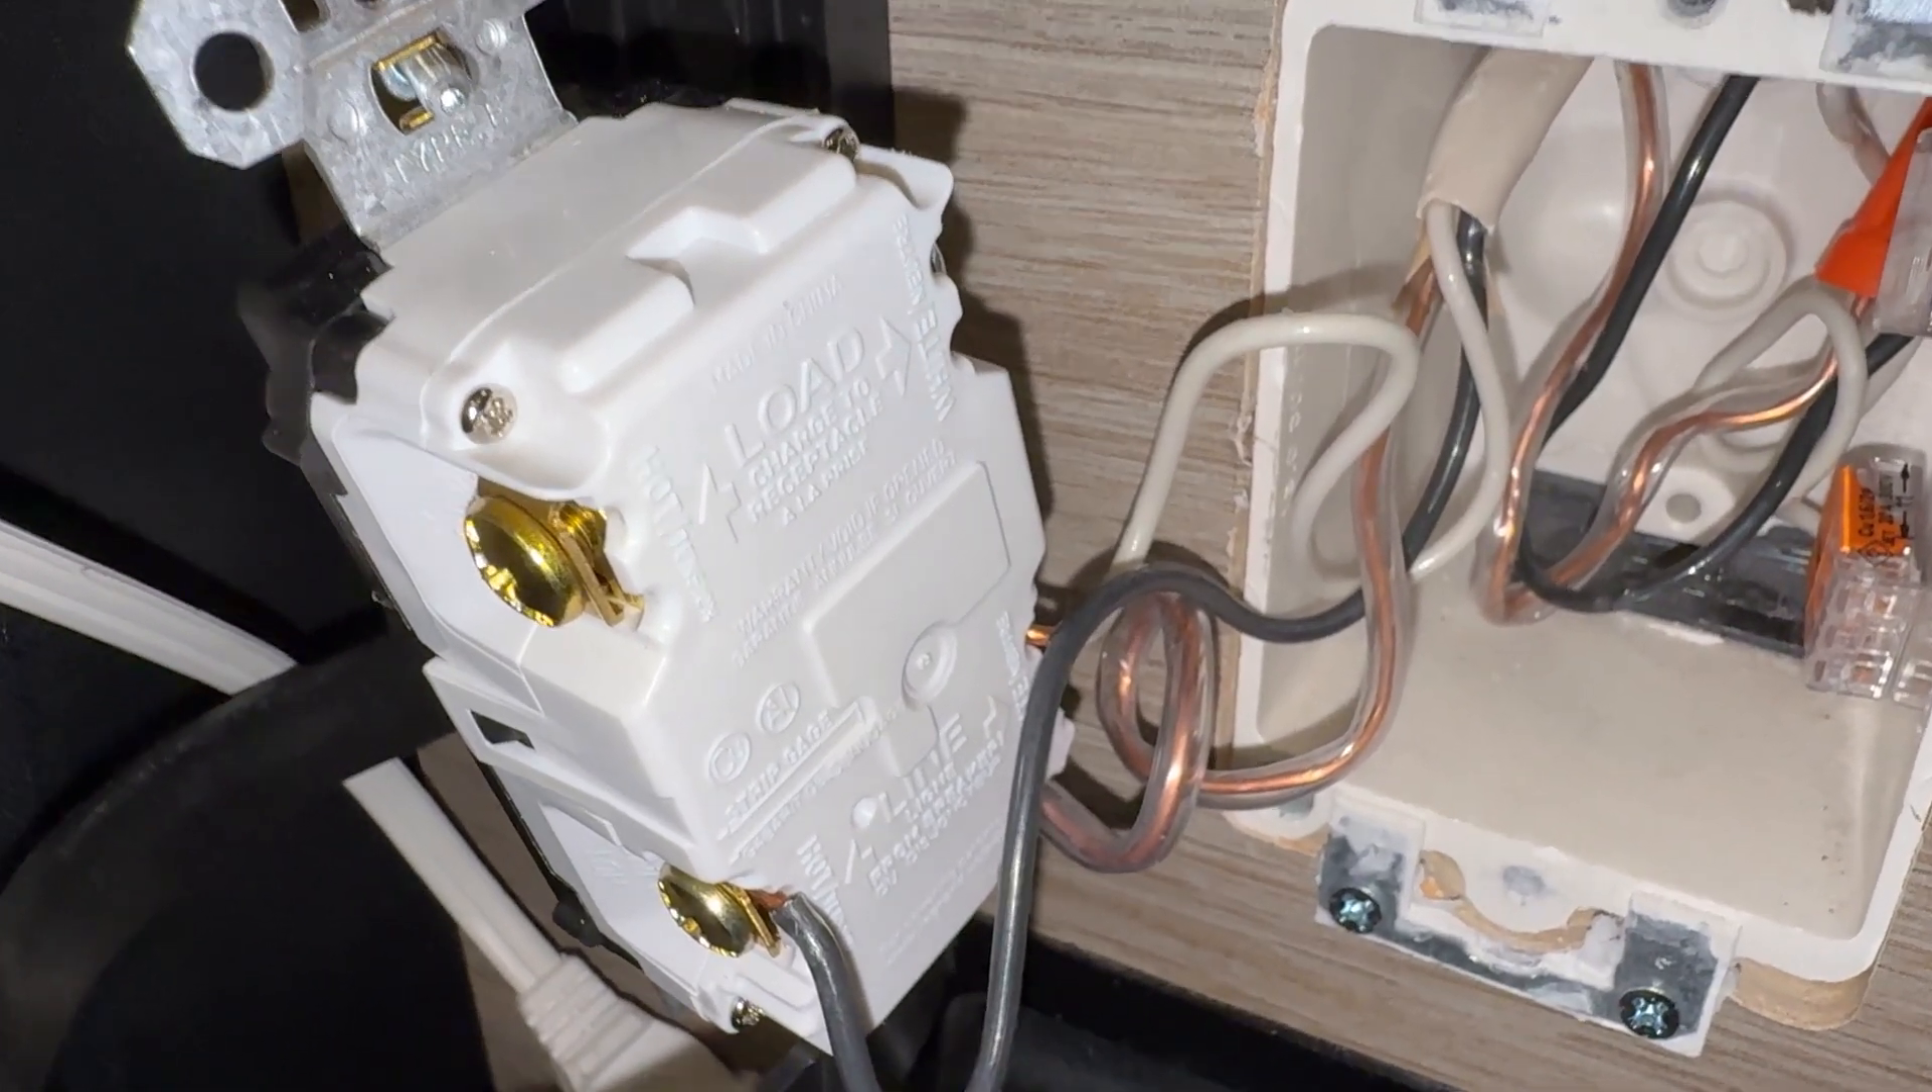First, I disconnected the load side of the GFCI outlet.